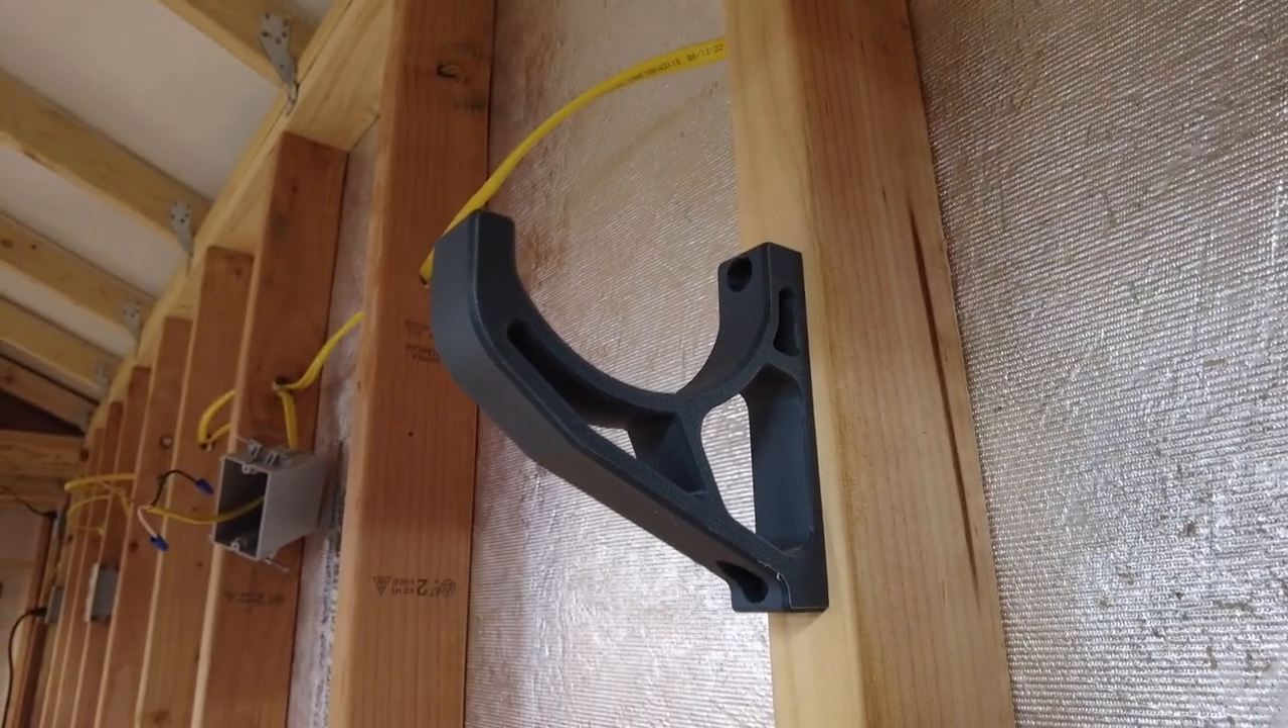Okay, our first print, the strong wall hook by ItGuru on printables, is successfully mounted to the wall. It looks super great in that atomic gray PLA.